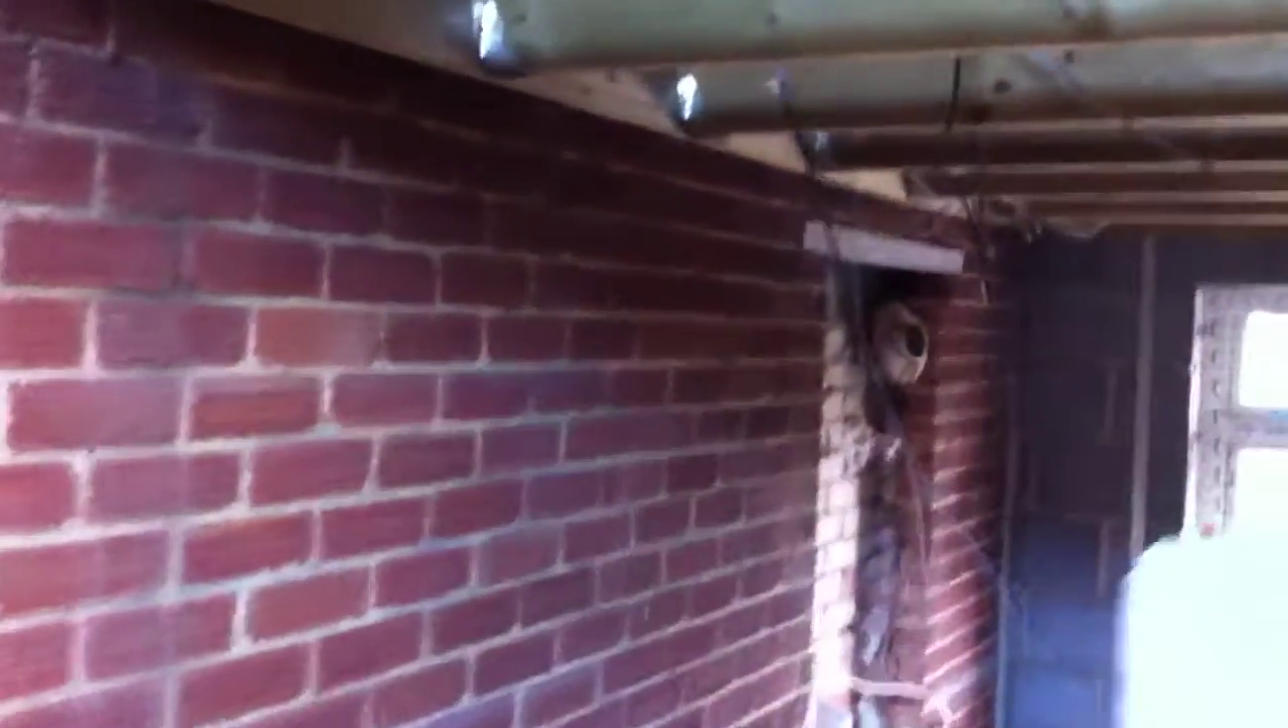You can see they've started to knock out the wall in the study as well.